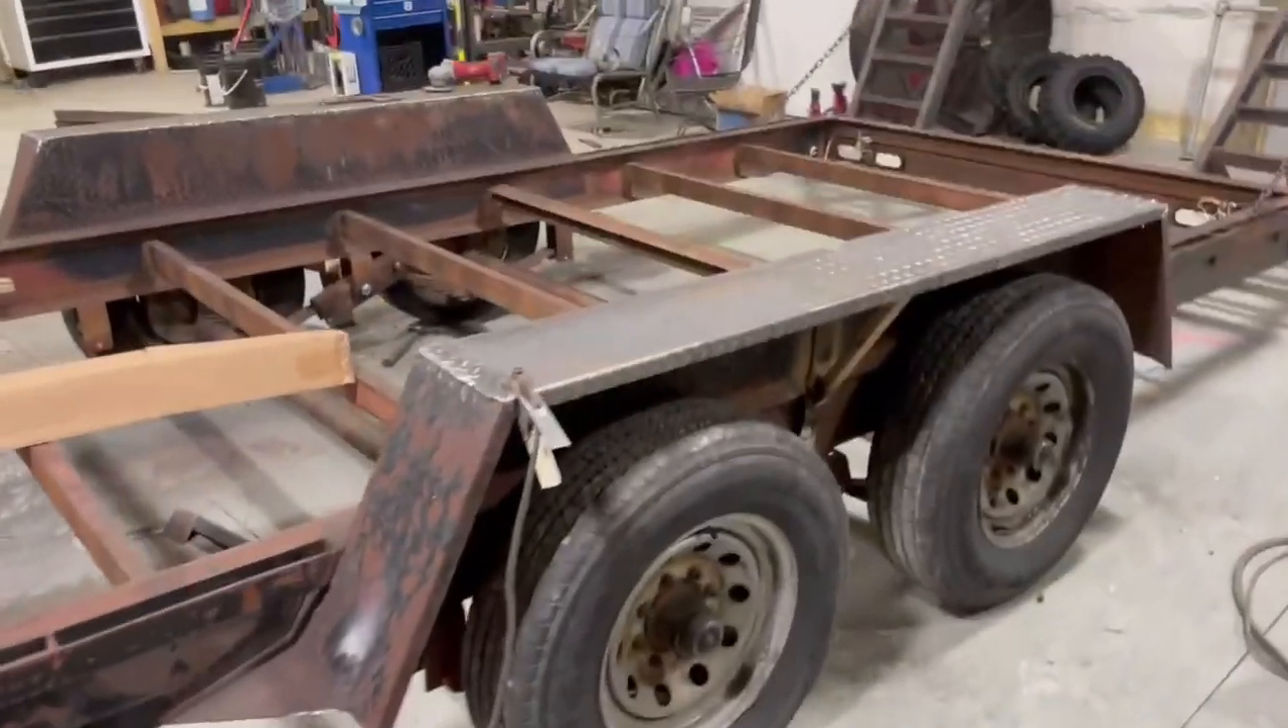So he started painting this front here and then i've got the fenders both sides welded up put on.